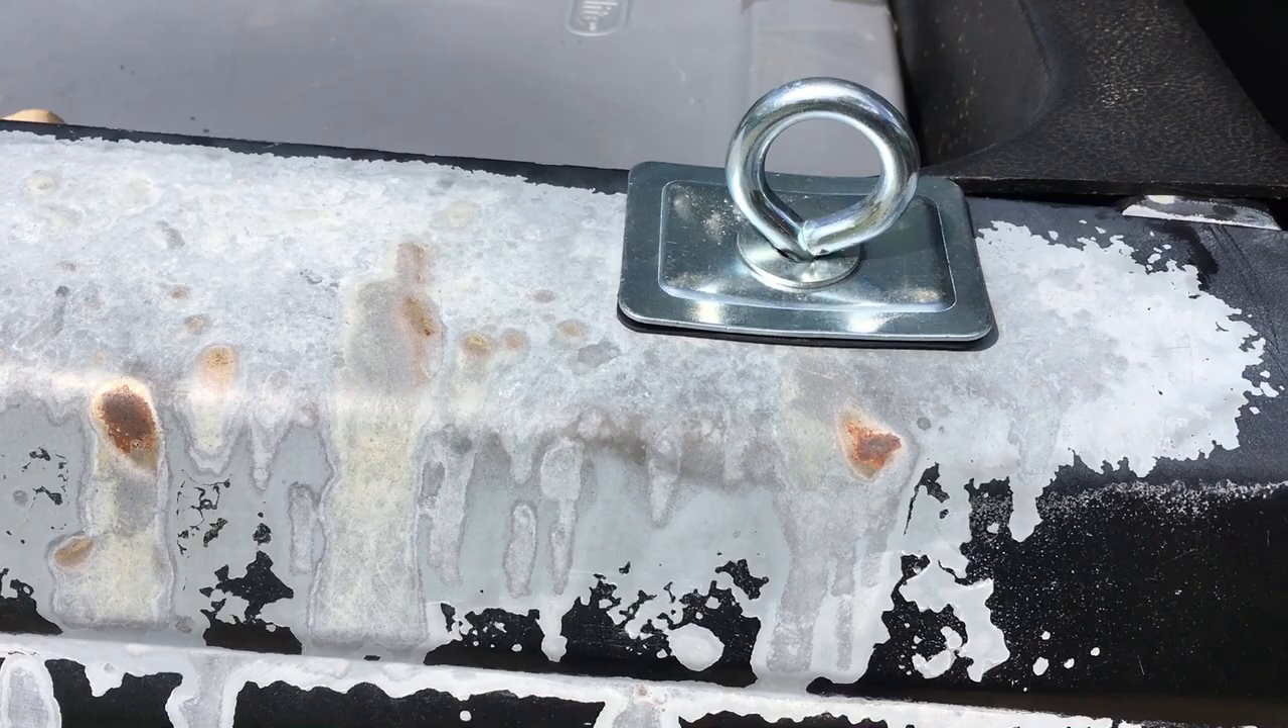So now I have a mounting point for my stakes.